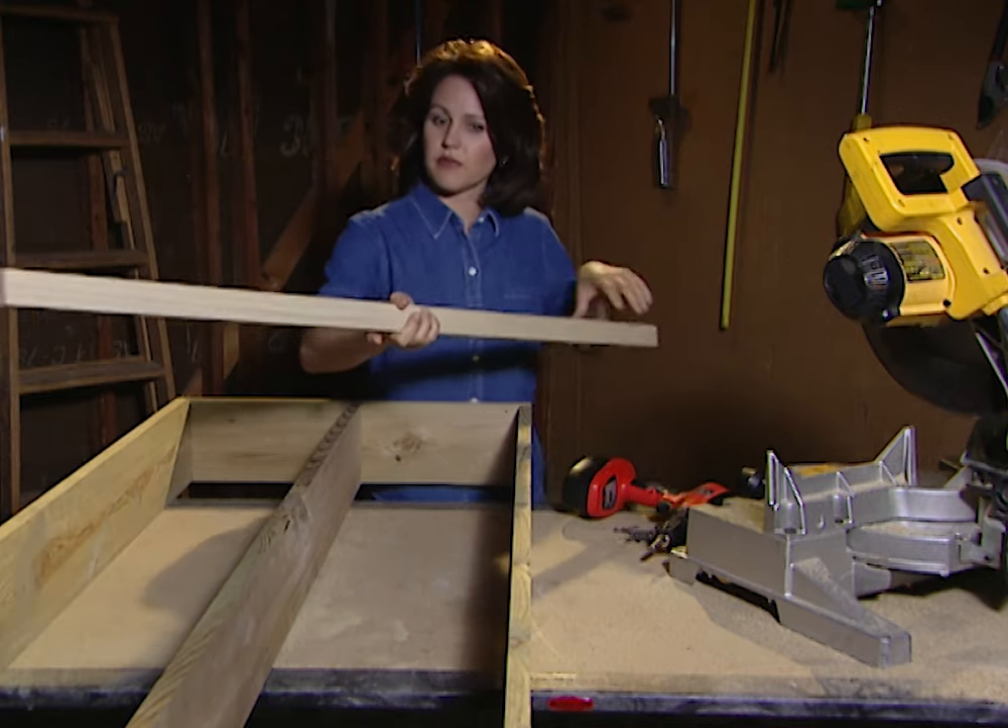Okay, now I've got my frame put together.